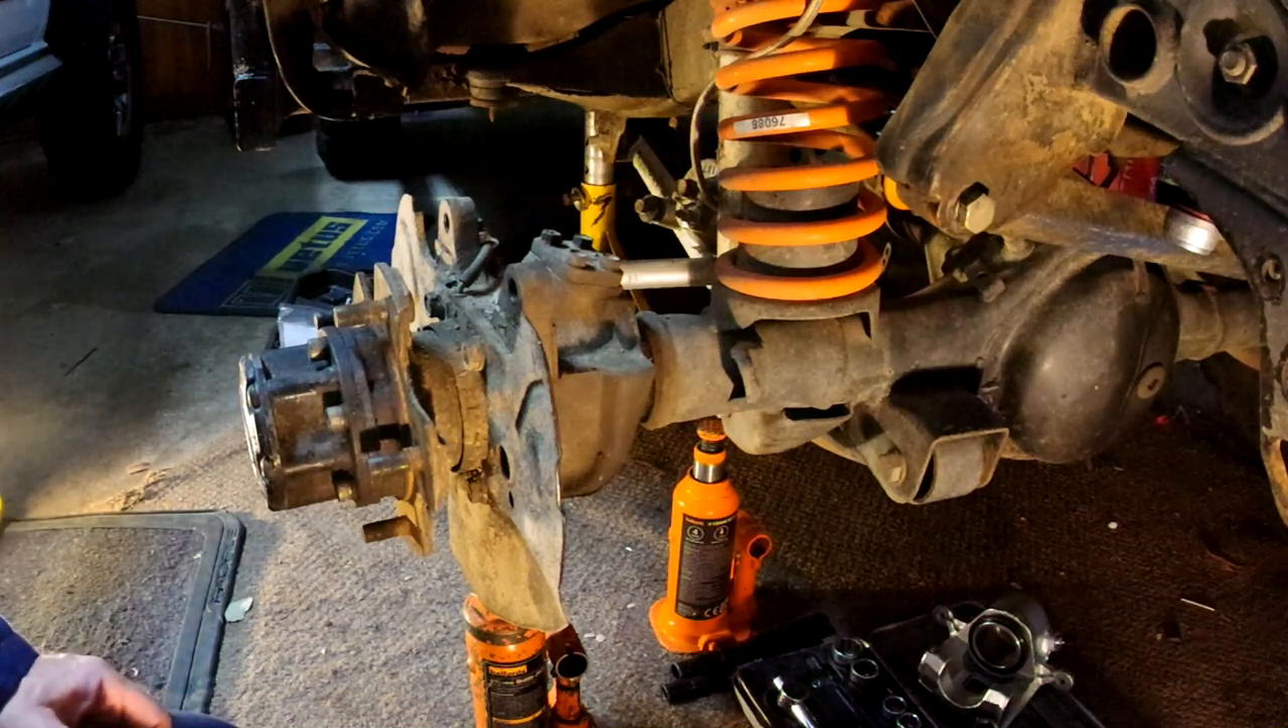And that is the old disc and the brakes removed.